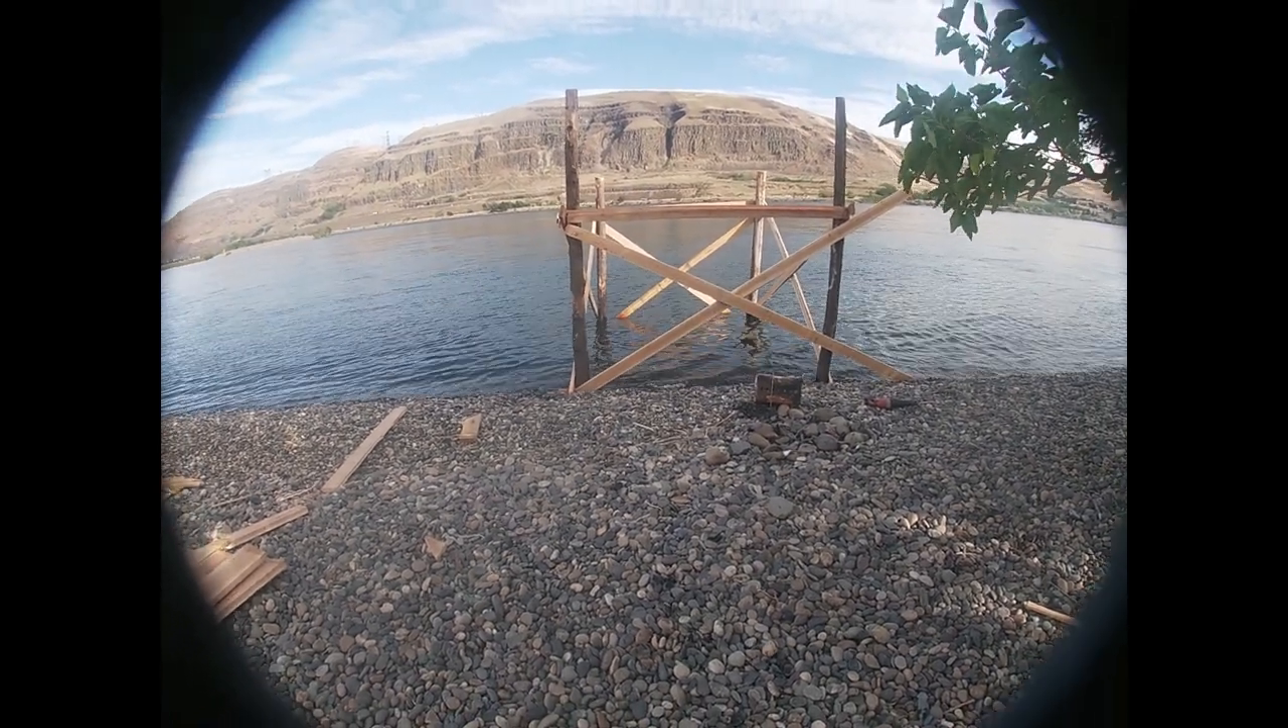Got all of our legs up our supports now we just need to start doing the decking after bring the rest of the boards down do our decking and then should be should be good after that.